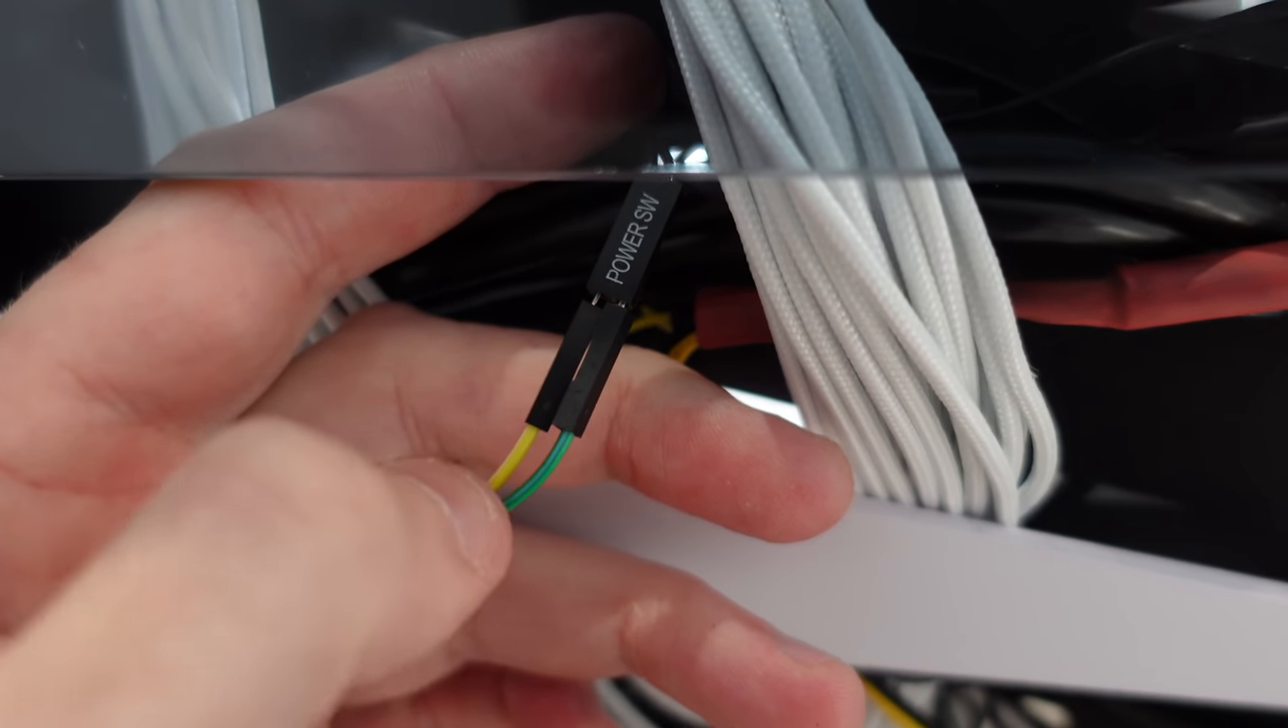So on the flip side now we've got our power switch connection there with our two wires connected.